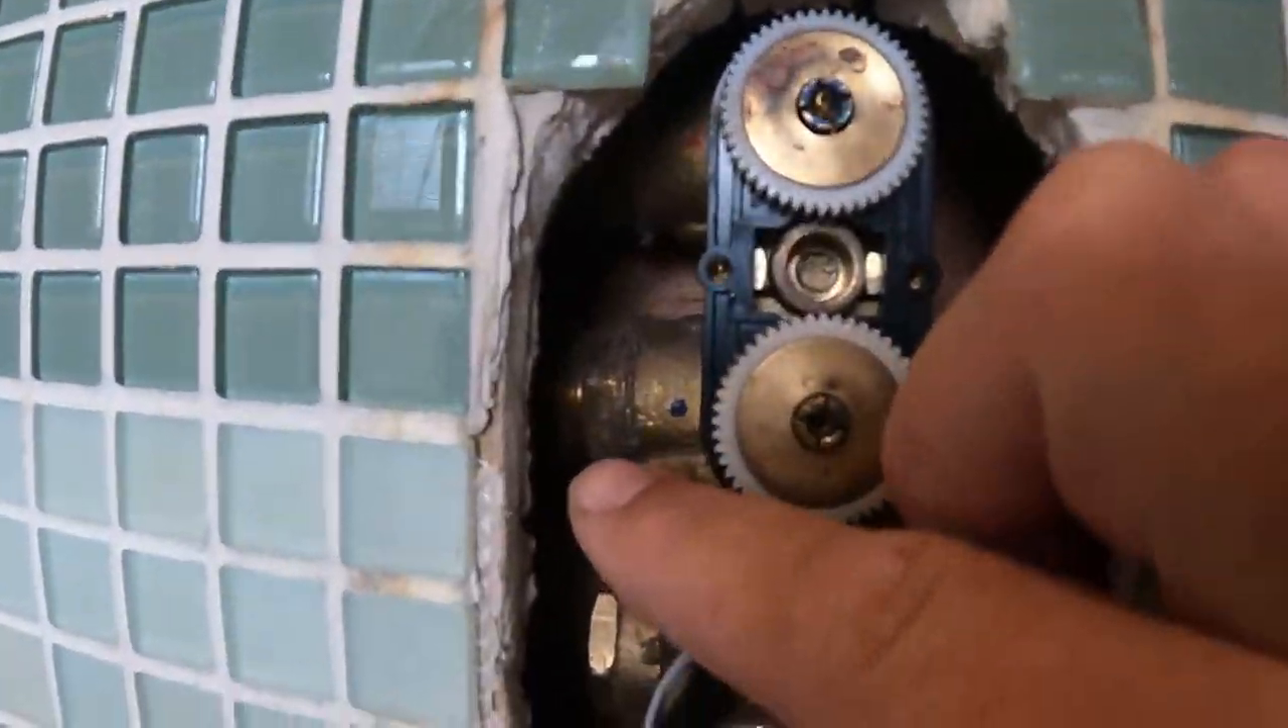I've just taken the front cover off this shower to try and replicate what the customer told me.